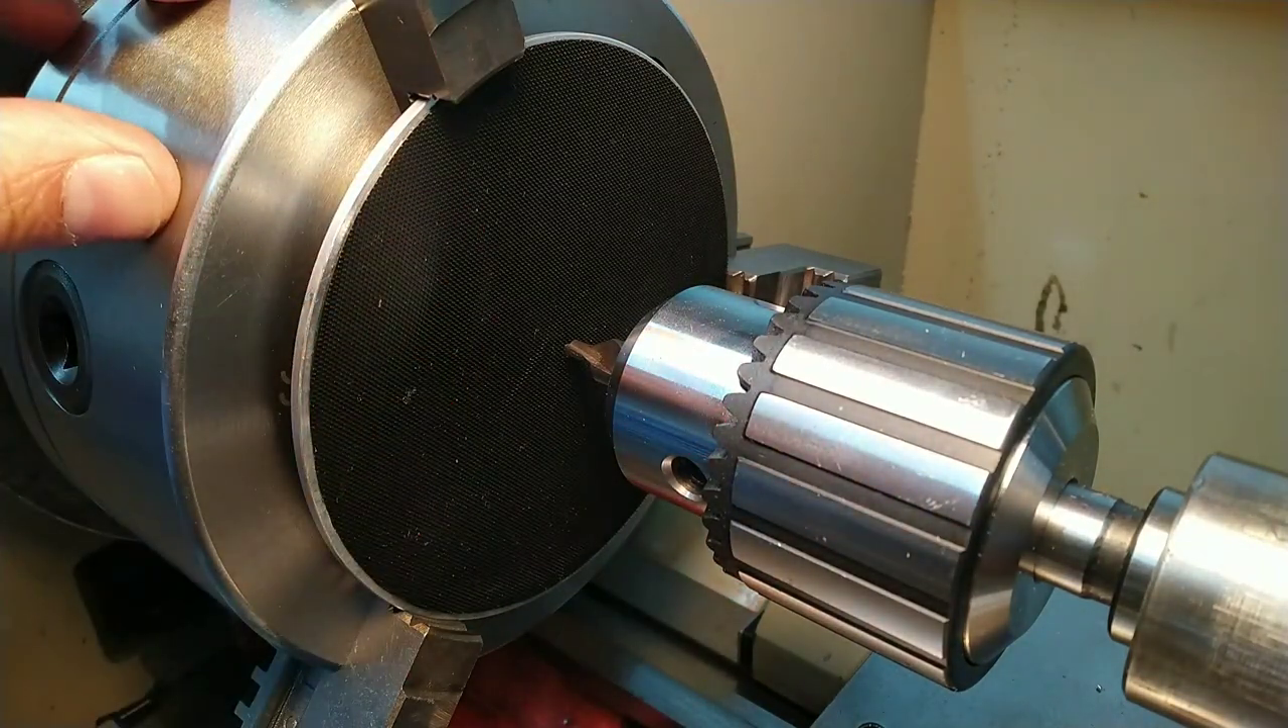Right, so we've got the rotating disc off the motor in the, uh, in the chuck now. And, uh, I've got the external jaws on.